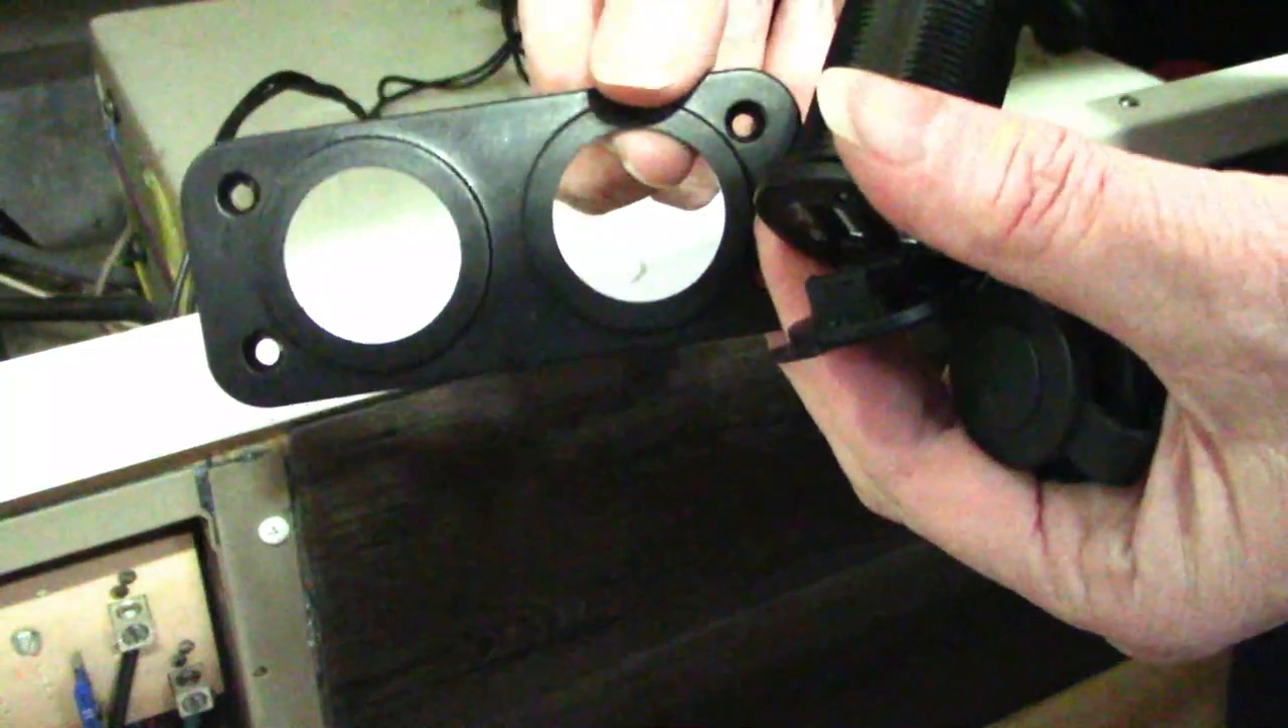So I've removed the two plugs from the back plate and I'm going to use the back plate to mark where I want to drill the holes.